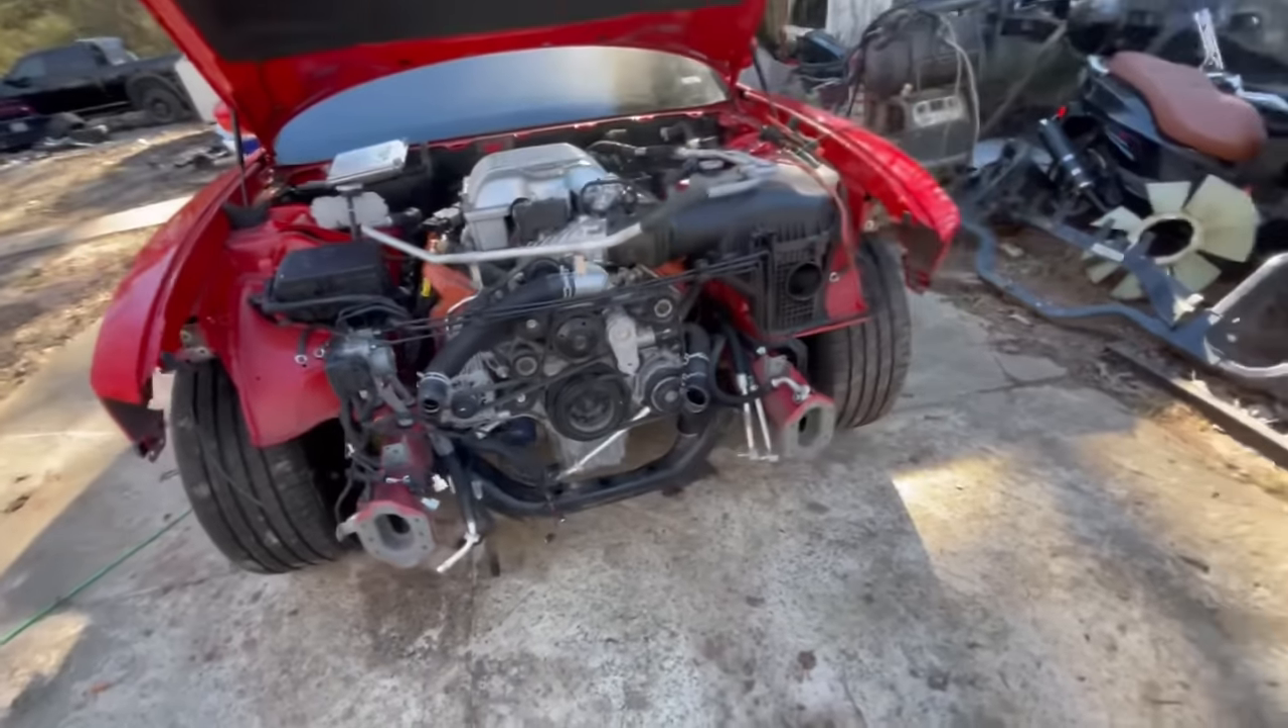Then we gotta put a radiator and condenser and stuff back on and we almost done.